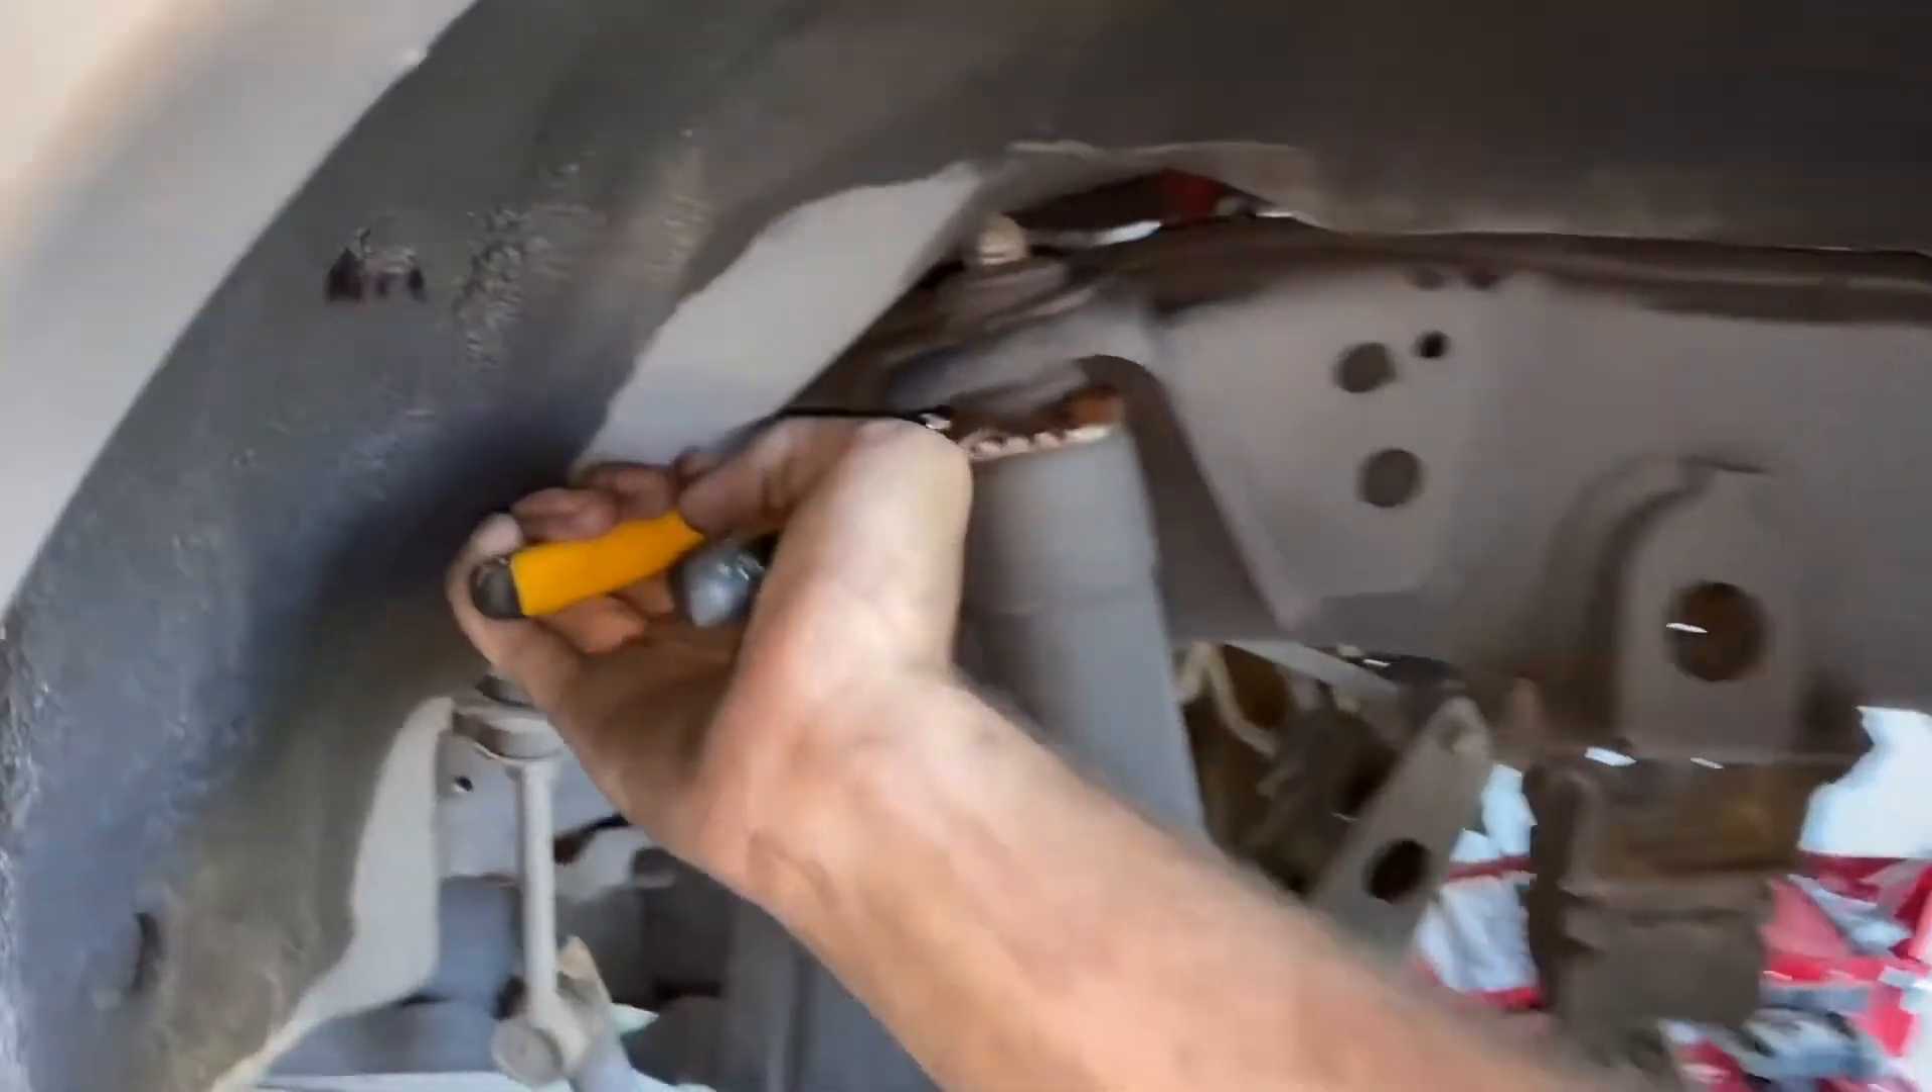Now I just got to get the old shocks out.